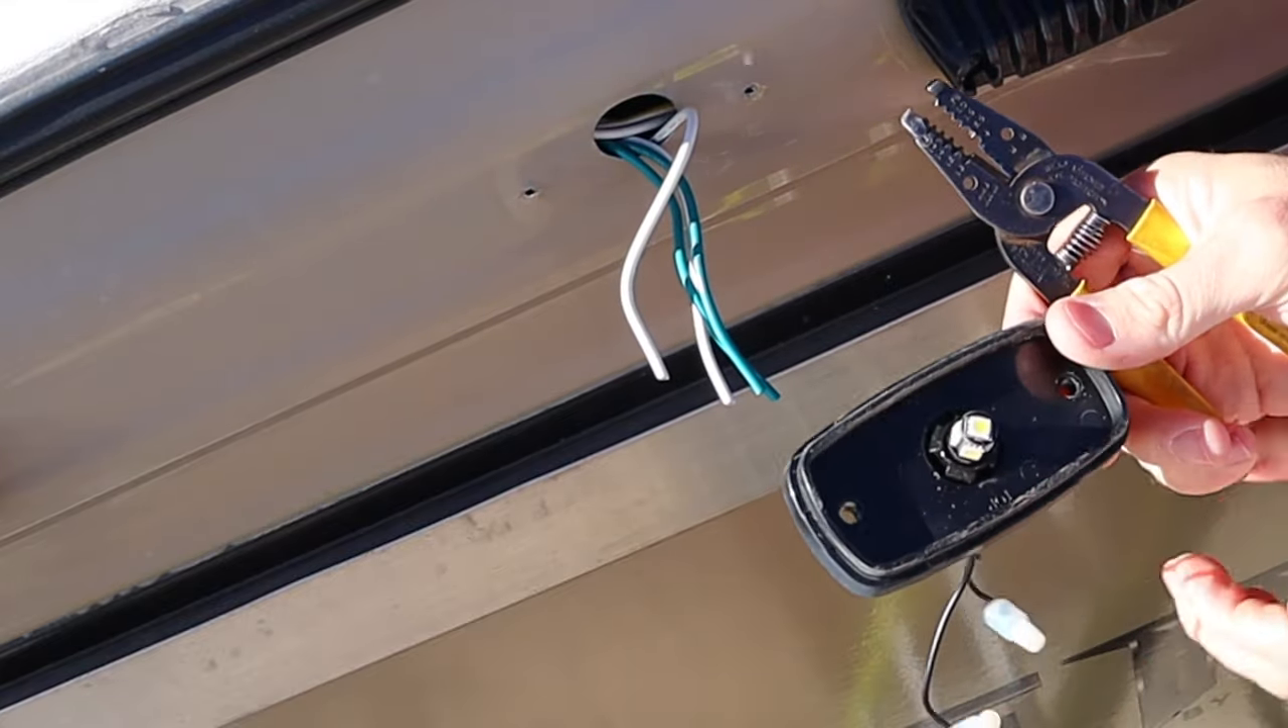So we're going to cut and cut and now we have our old light fixture removed.